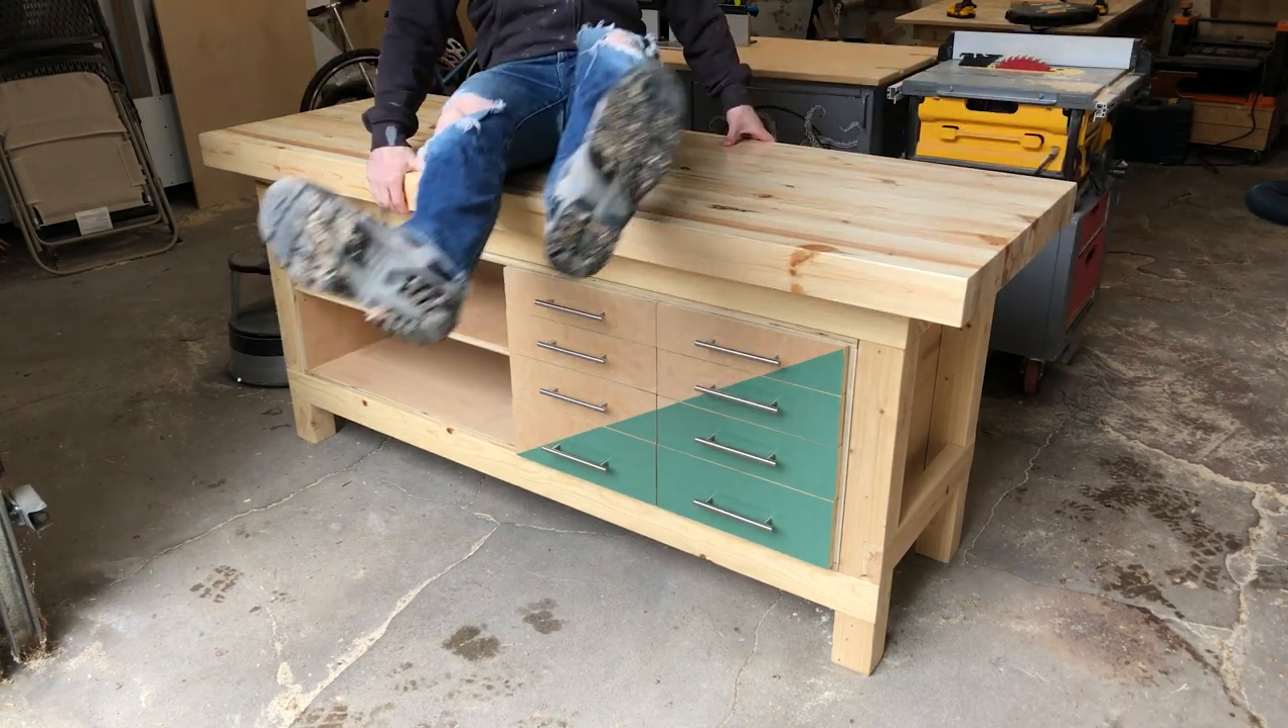Put all the drawers in look at that.